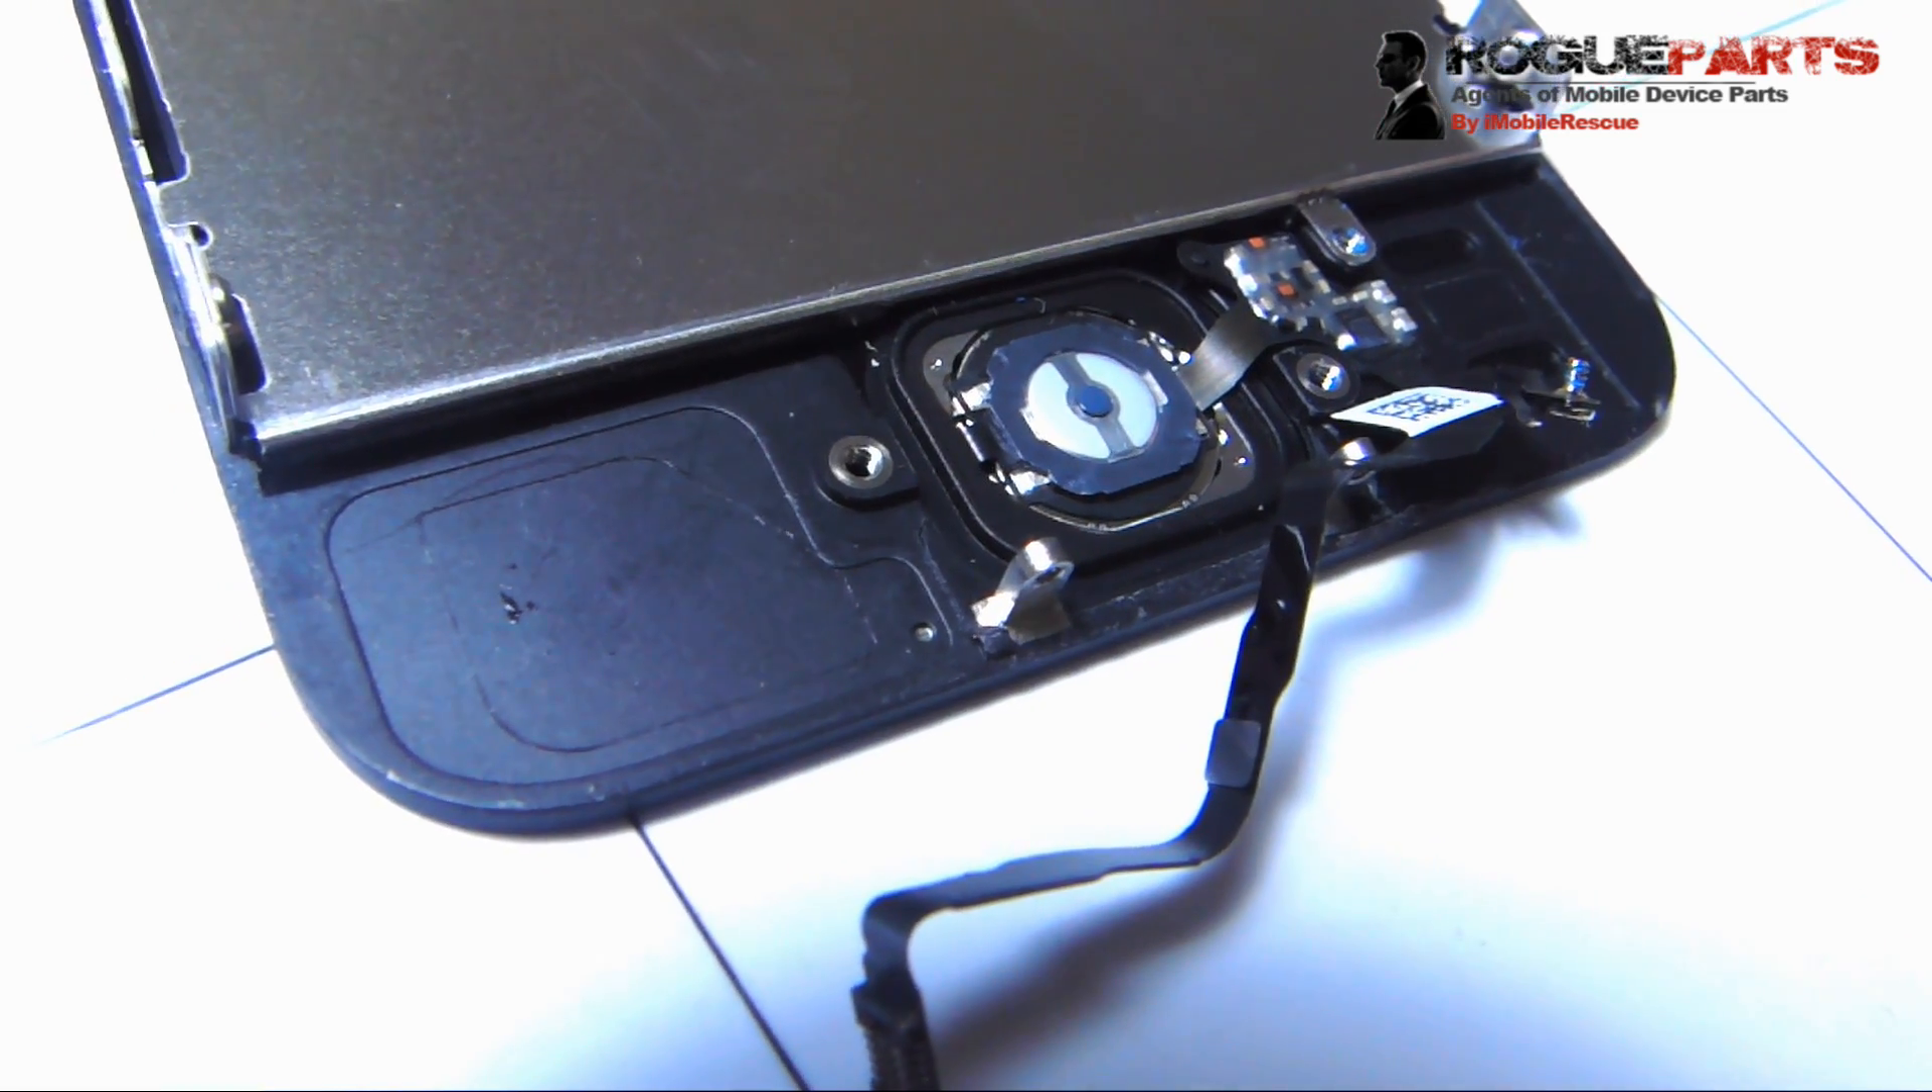Now we've exposed the home button area, the whole touch sensor, the entire thing, which we're going to swap out and put on a new one, essentially replace.